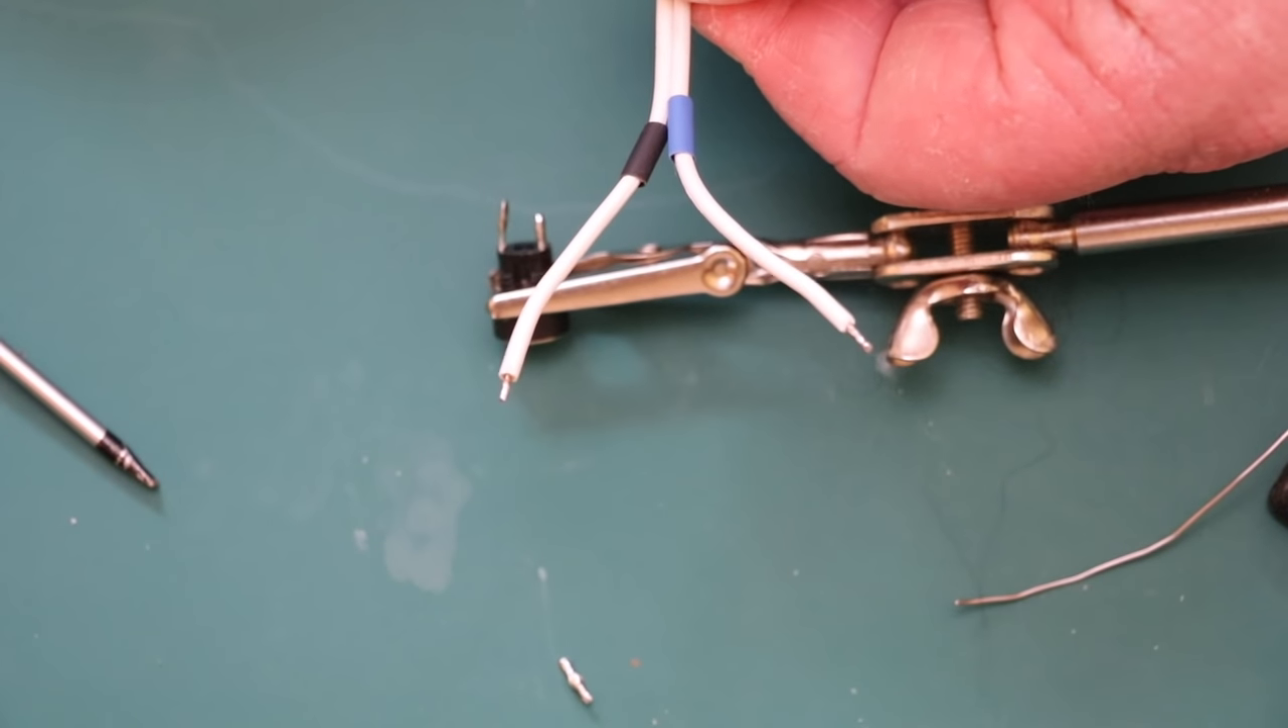So I've just put the heat shrink onto the cable here.